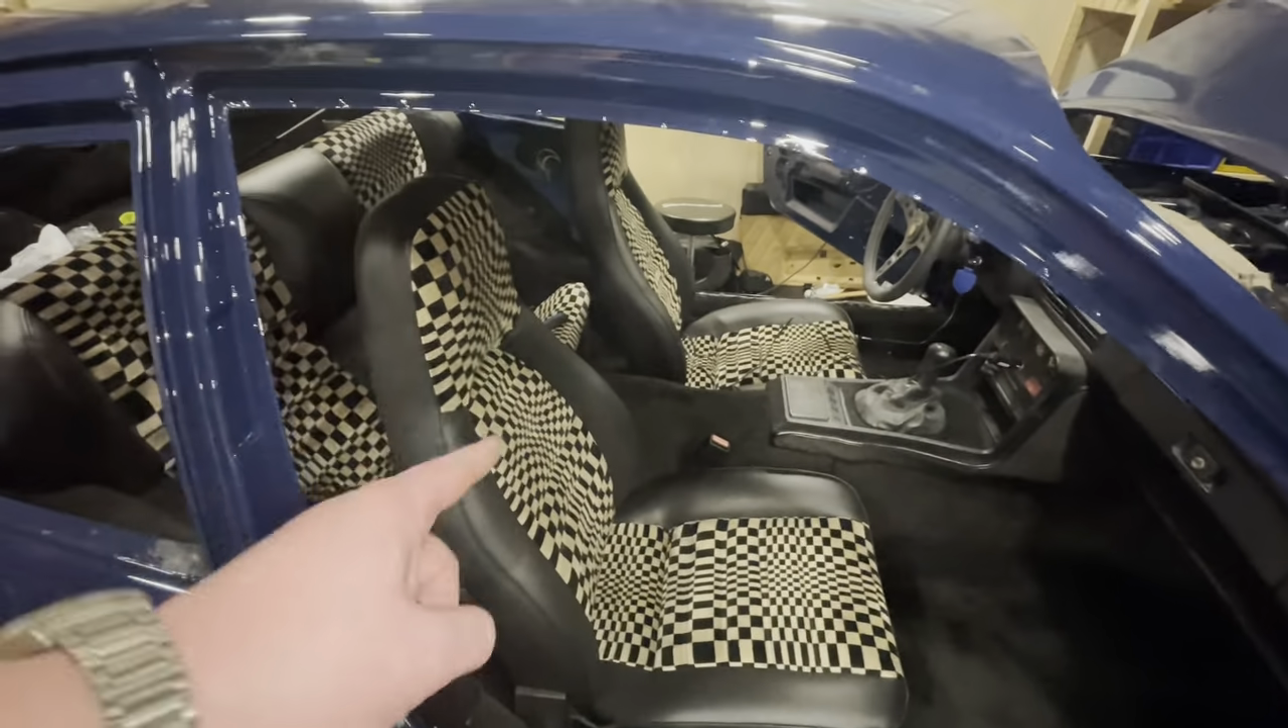Seats are installed and ready to go.